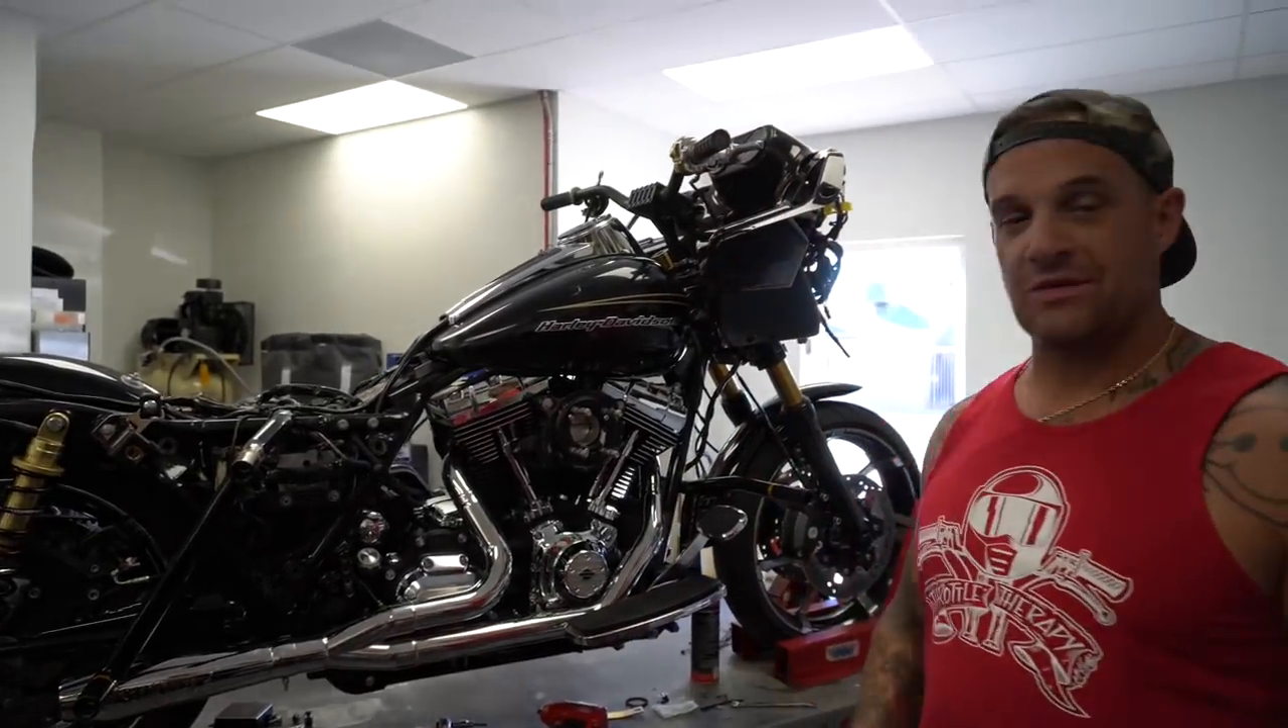The pipe is installed.